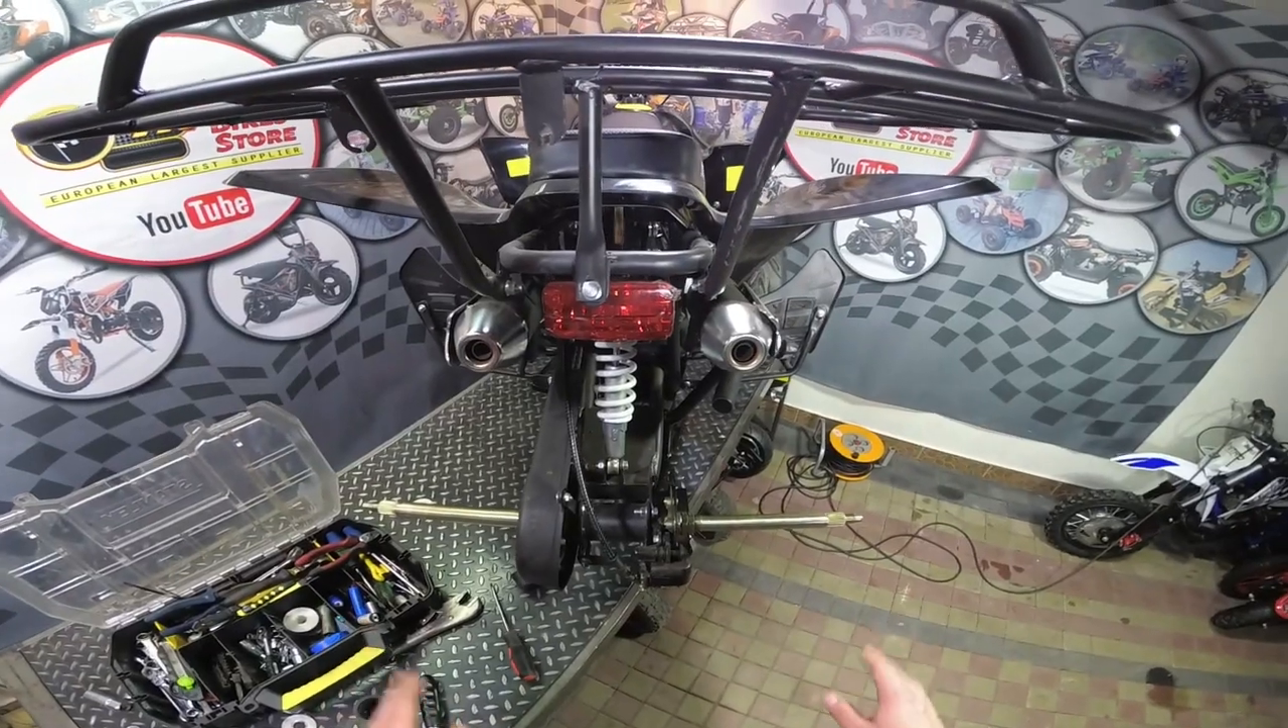So now we have the both wheels removed.